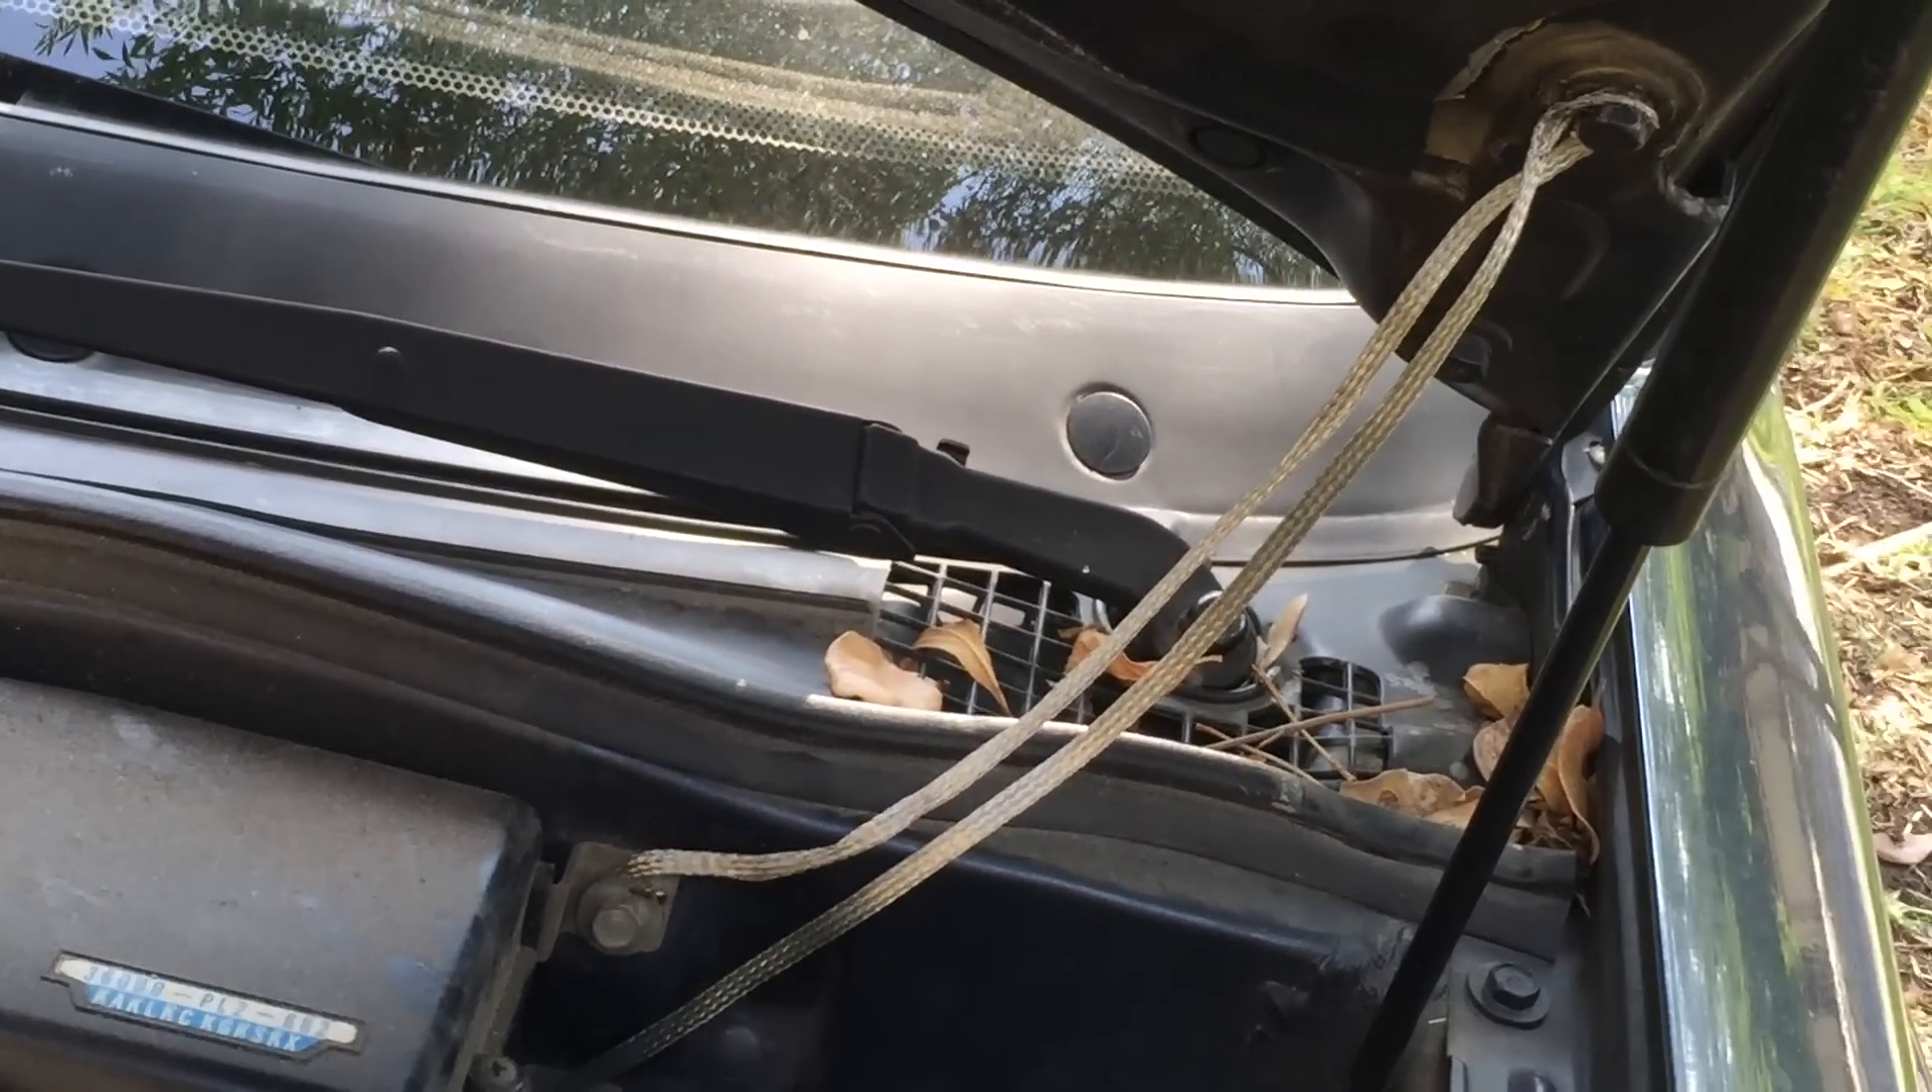So in this case, I've bonded the hood to the vehicle body there, as you can see.